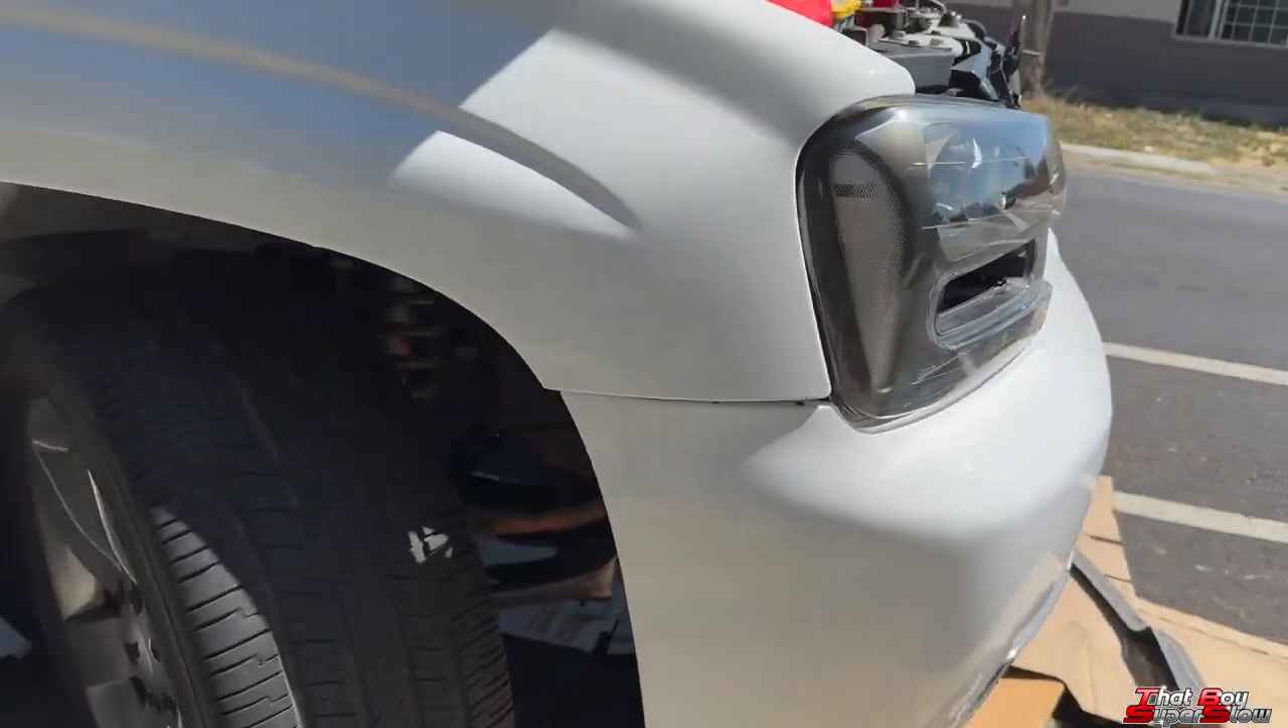All right guys so we installed the bumper back already and that gap is looking on point.